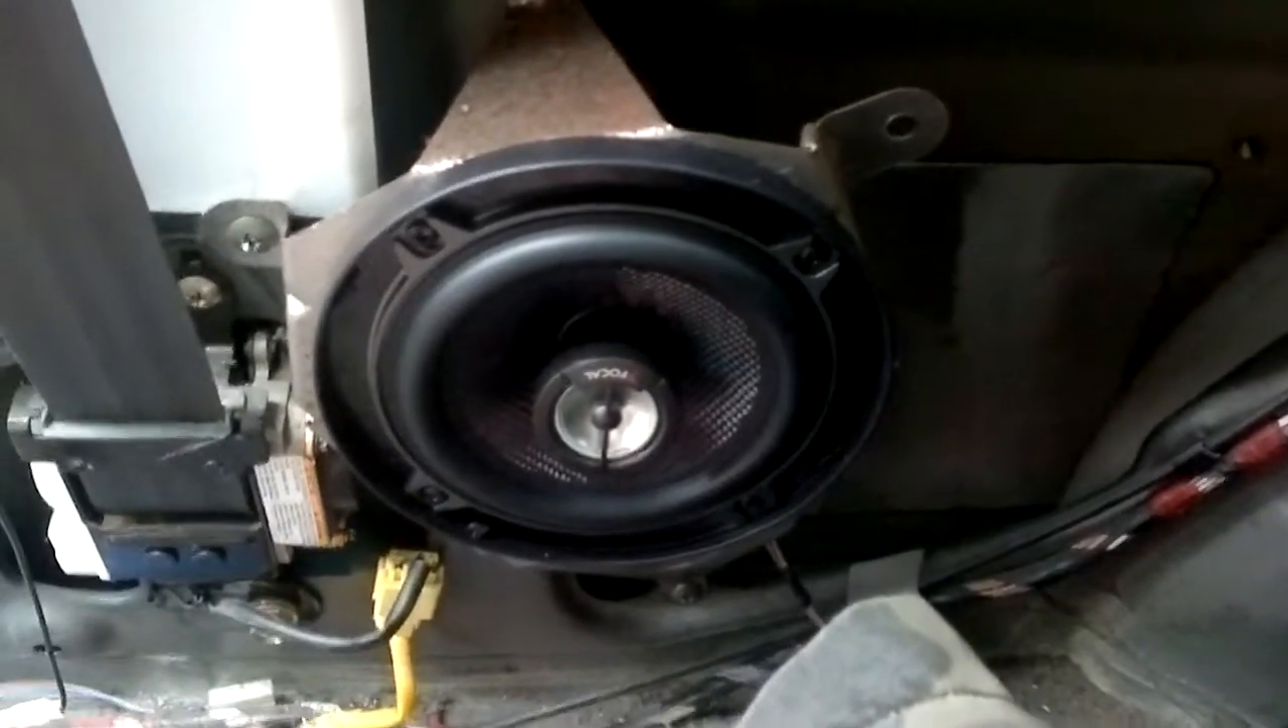And here we have the first speaker fitted.